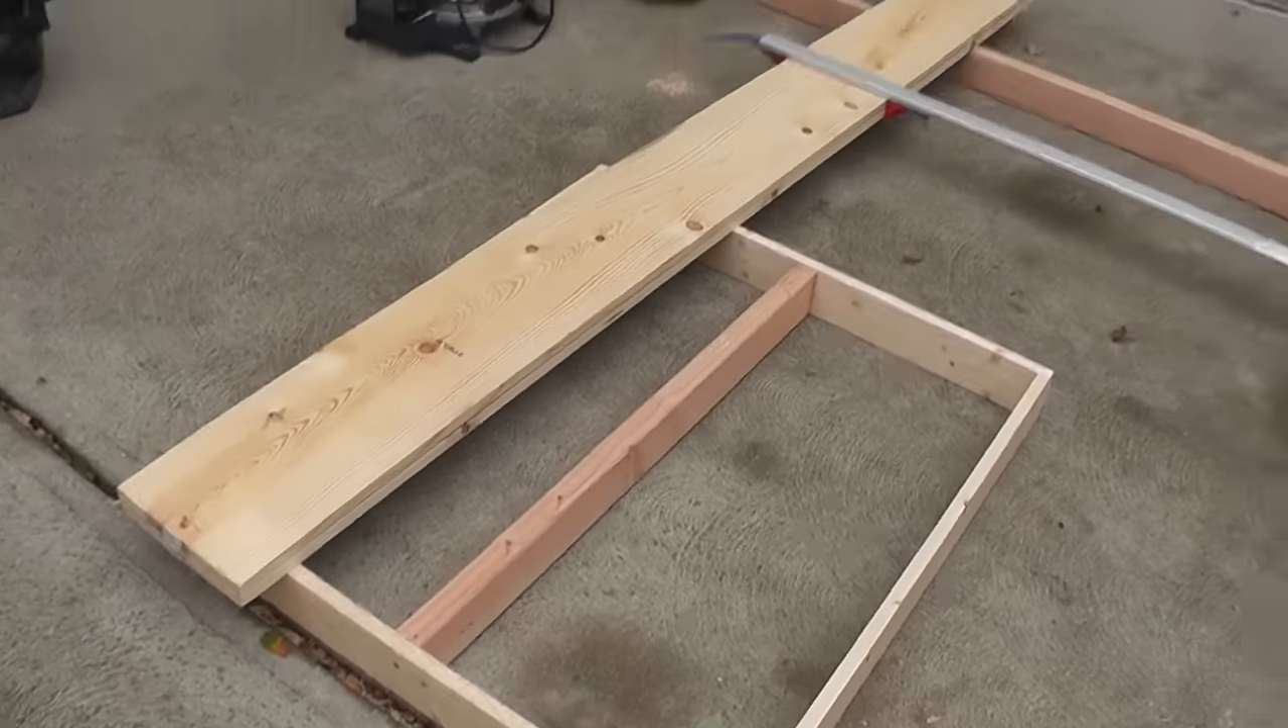So here I slapped together the frame for the bottom sort of support for the legs as well as the shelf that's going to be there.